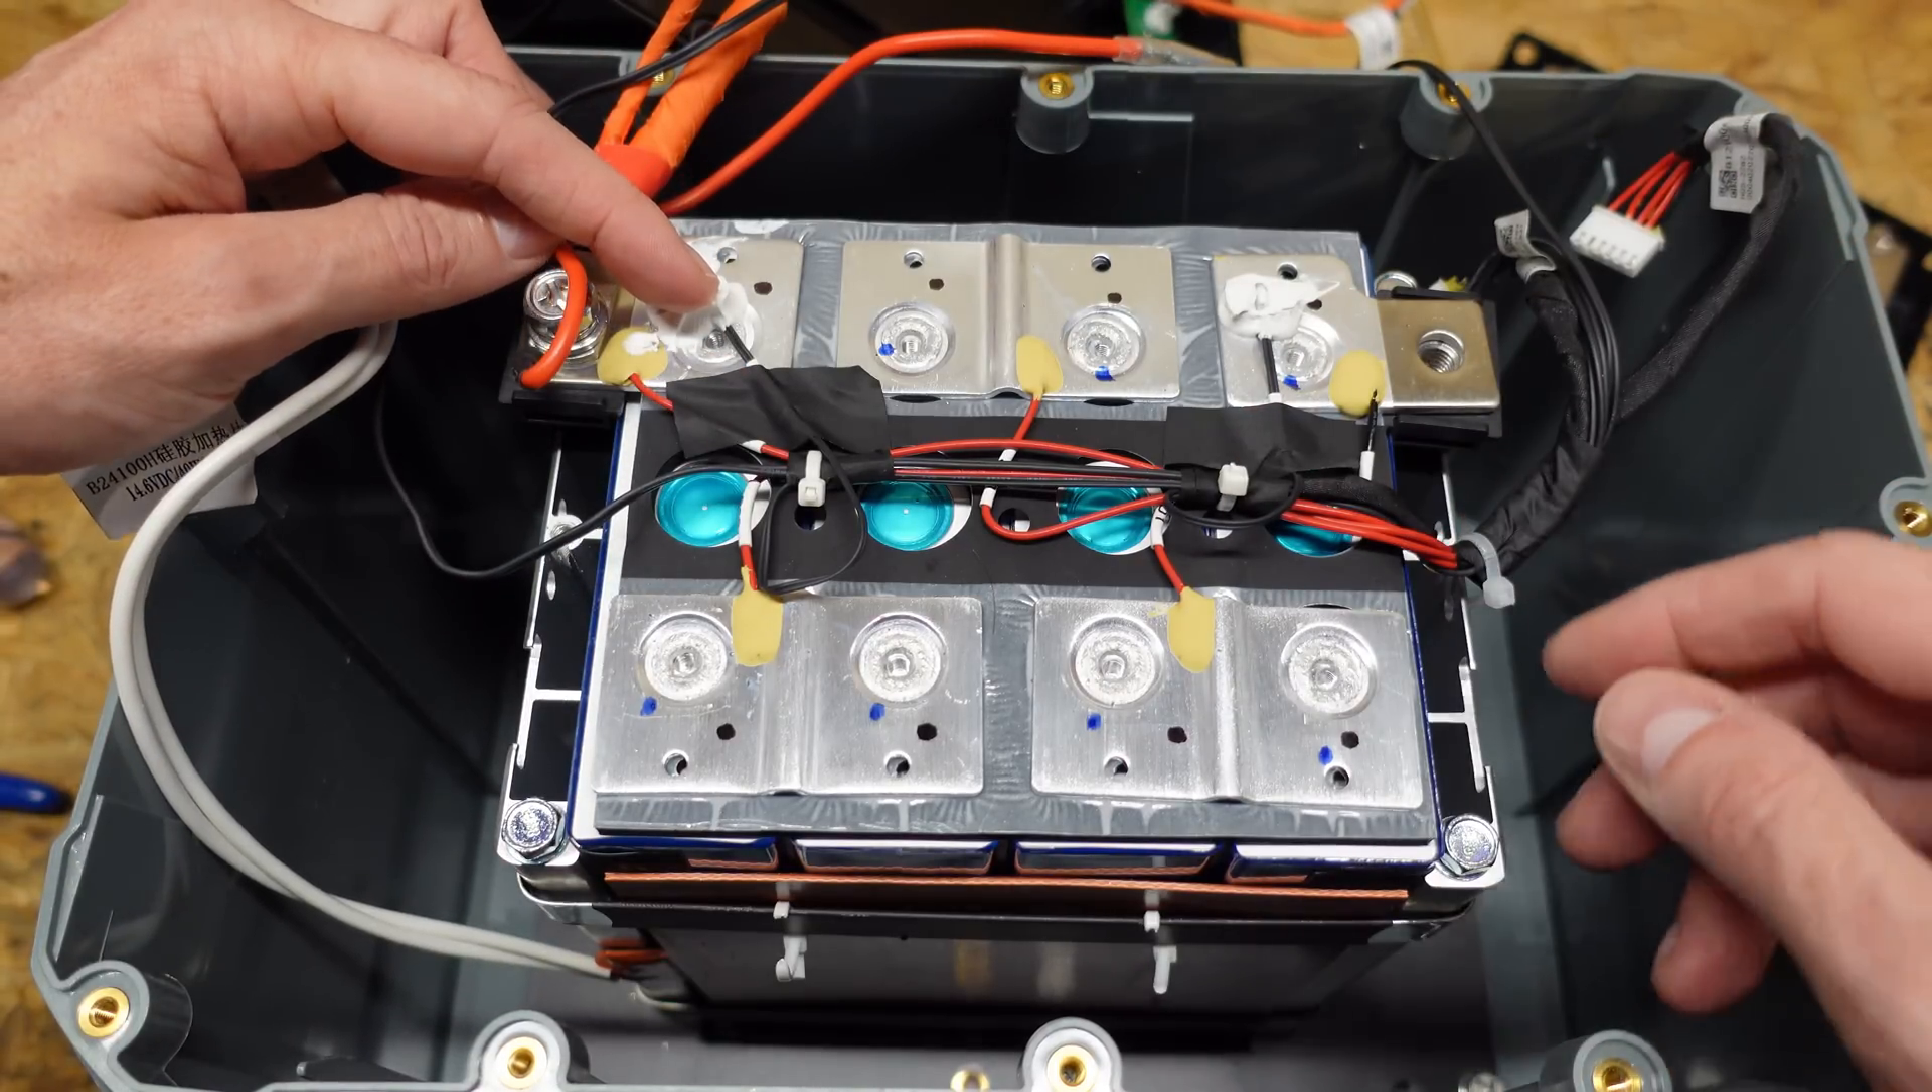We have the balance leads, which are routed up the center, zip tied together.